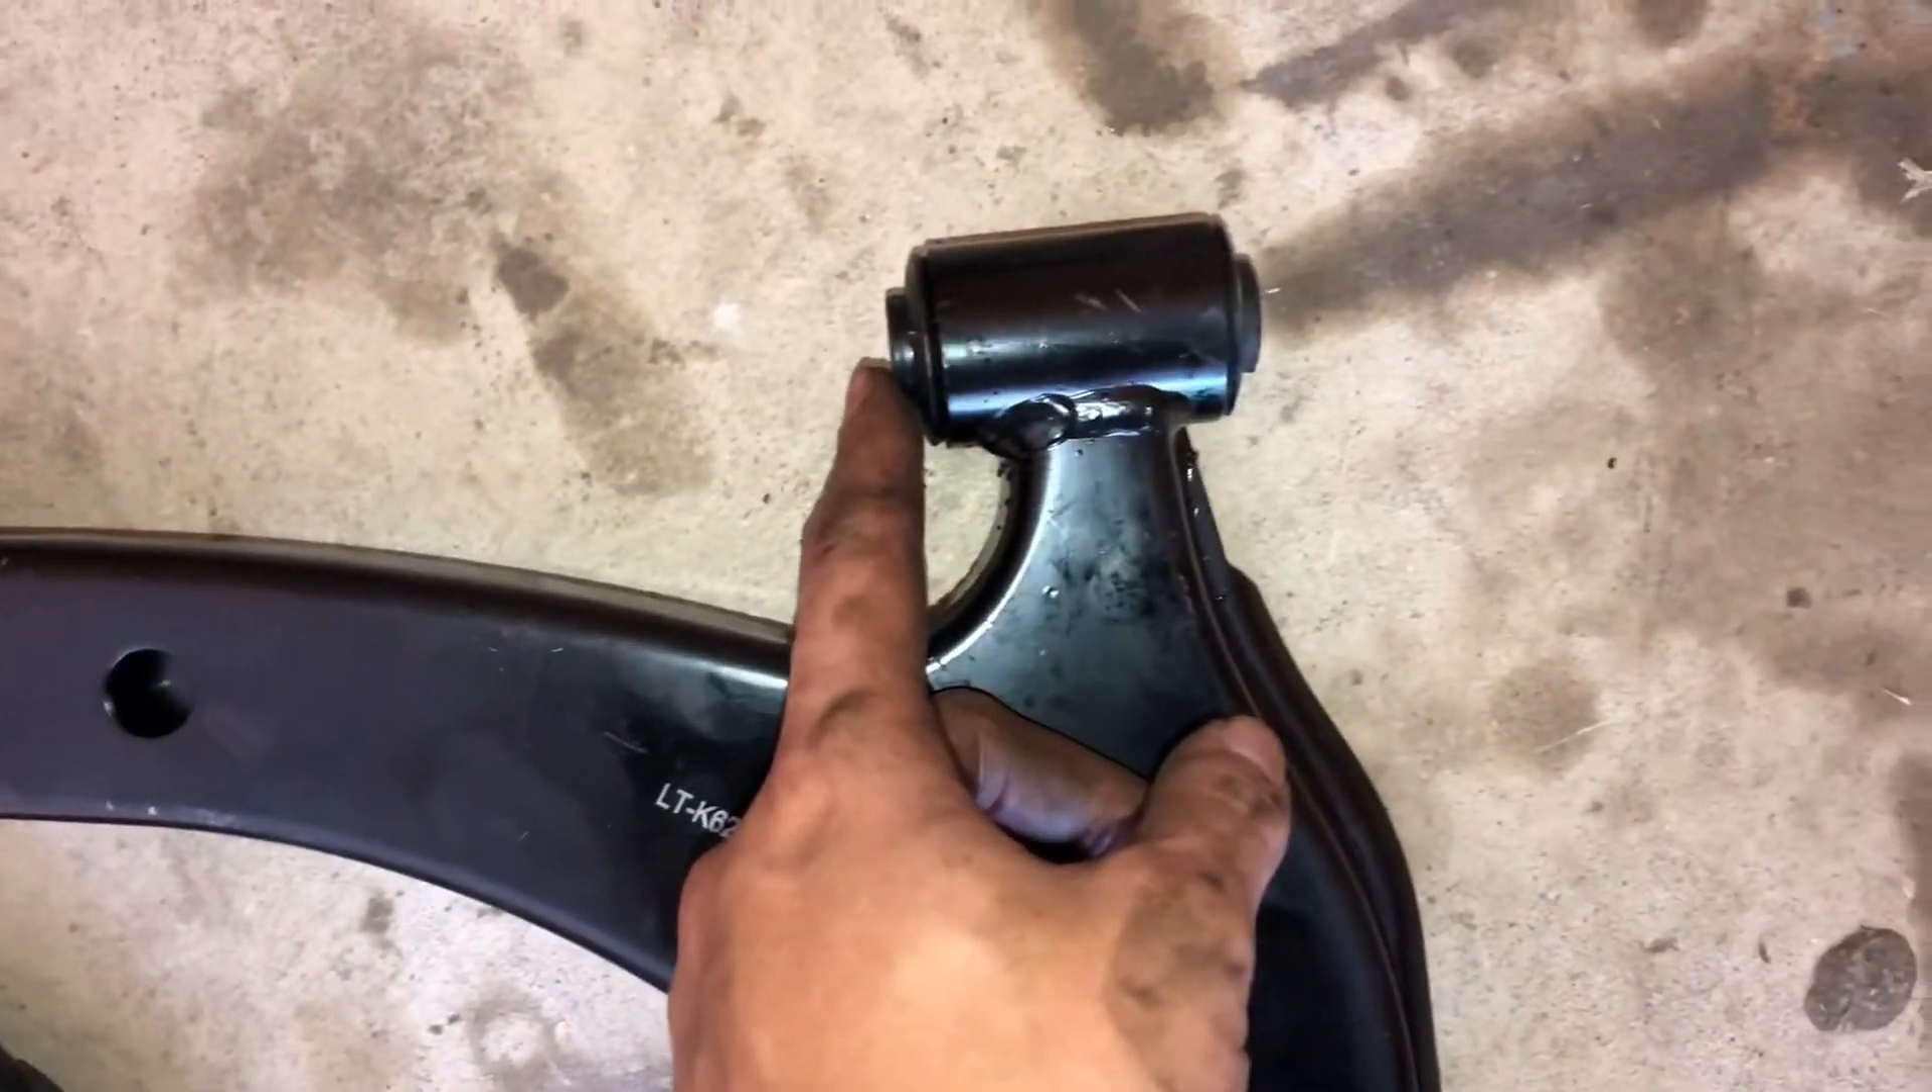Well these new ones the spacers stick out pretty far.